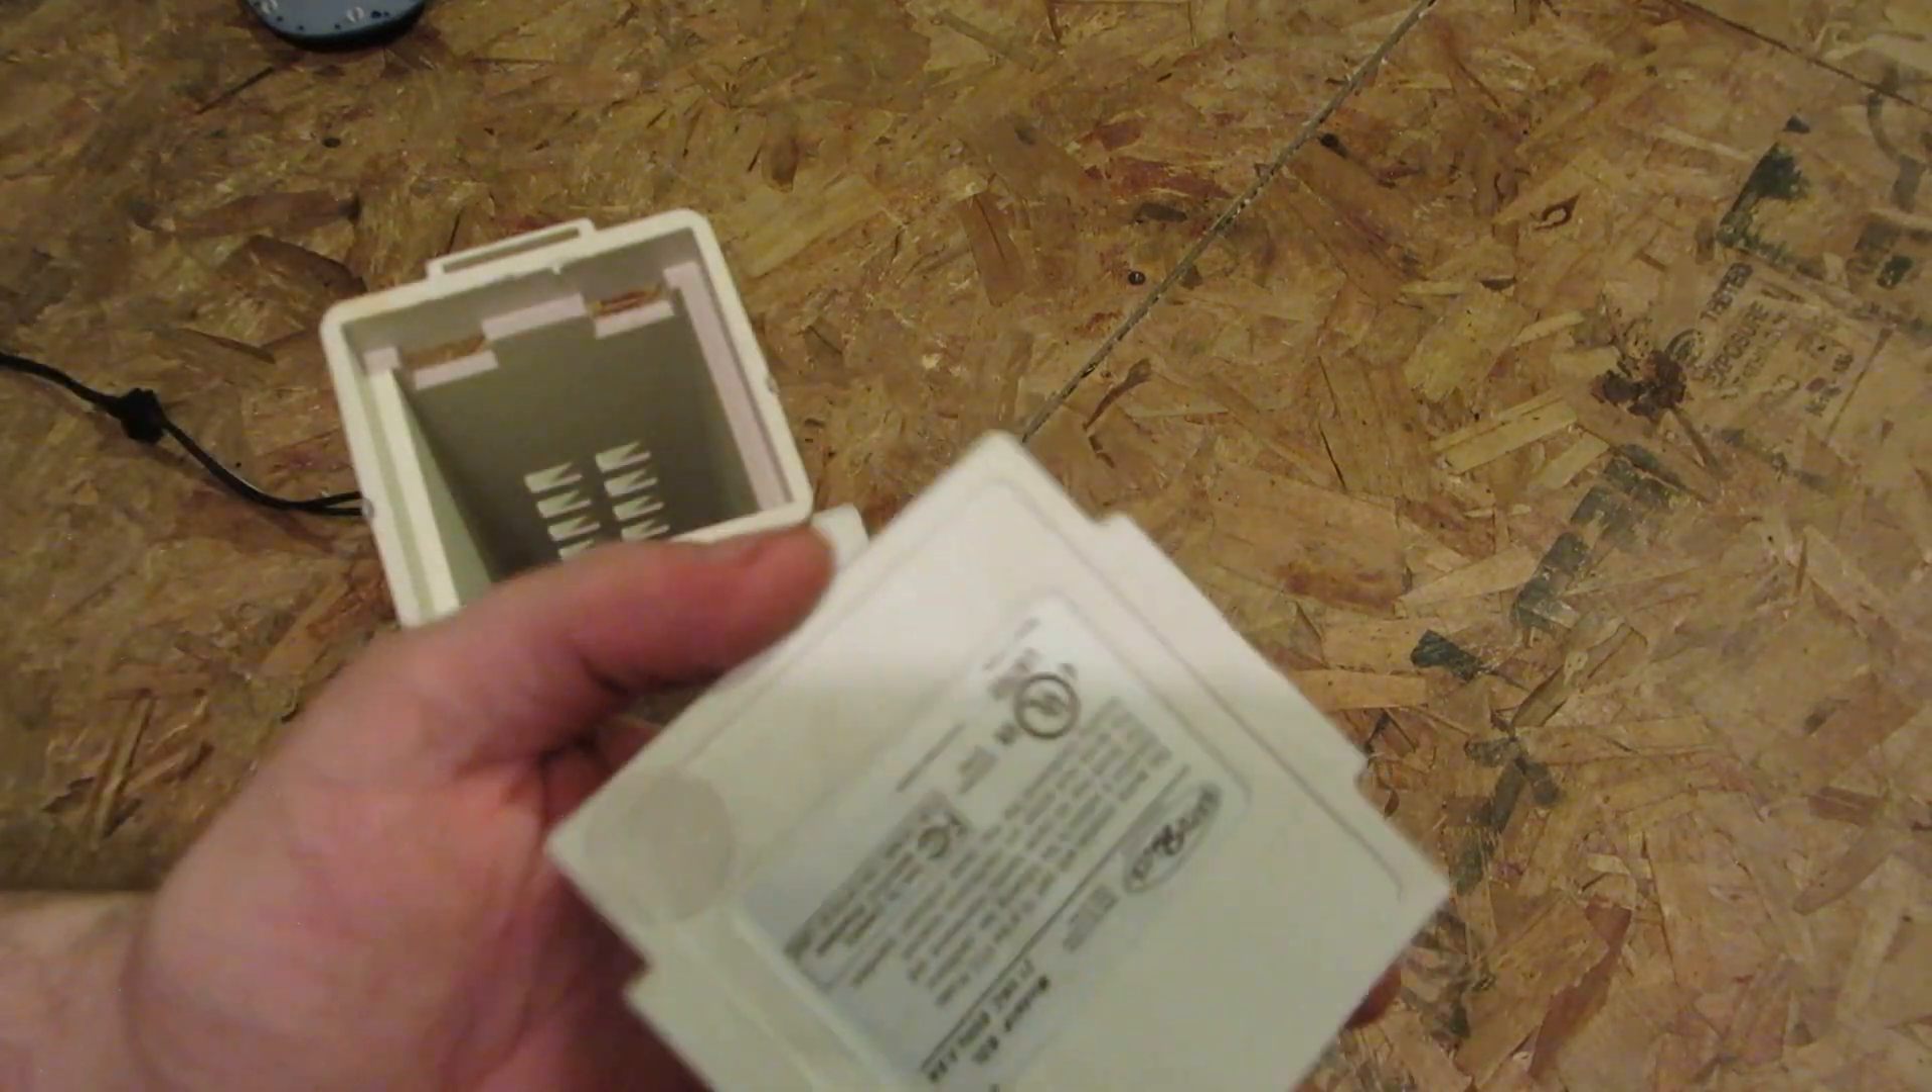Oh, and I did take off the little bottom panel while off camera.